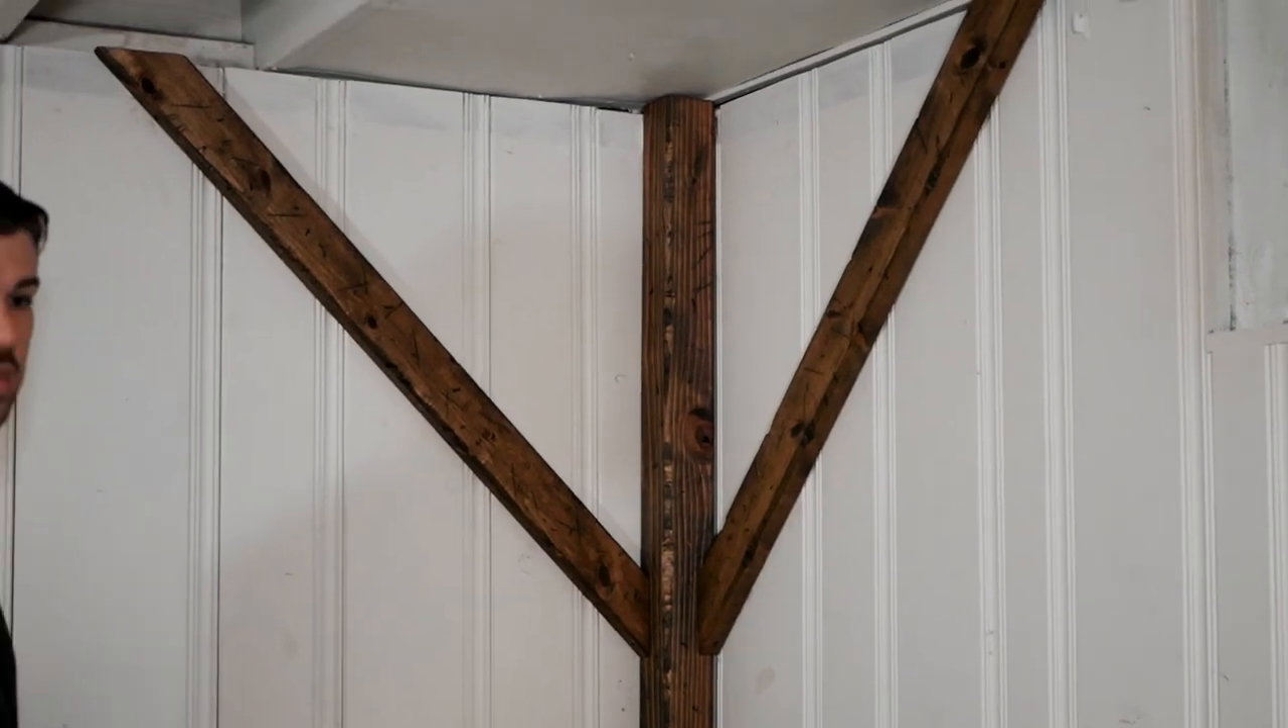So now all that's left is to put in some shelving and some surfaces that can be populated with various sorts of medieval looking knickknacks and whatnot.